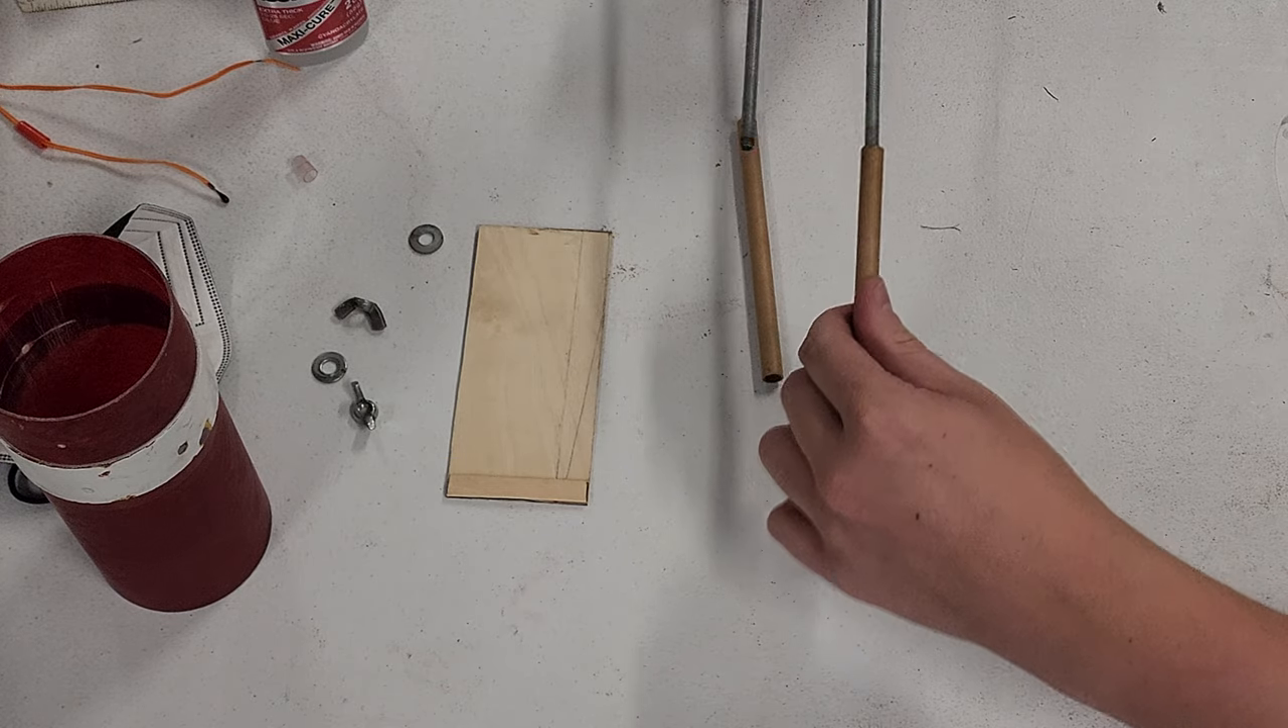These are just igniter tubes from Aerotech motors and they fit right over quarter 20 all thread.